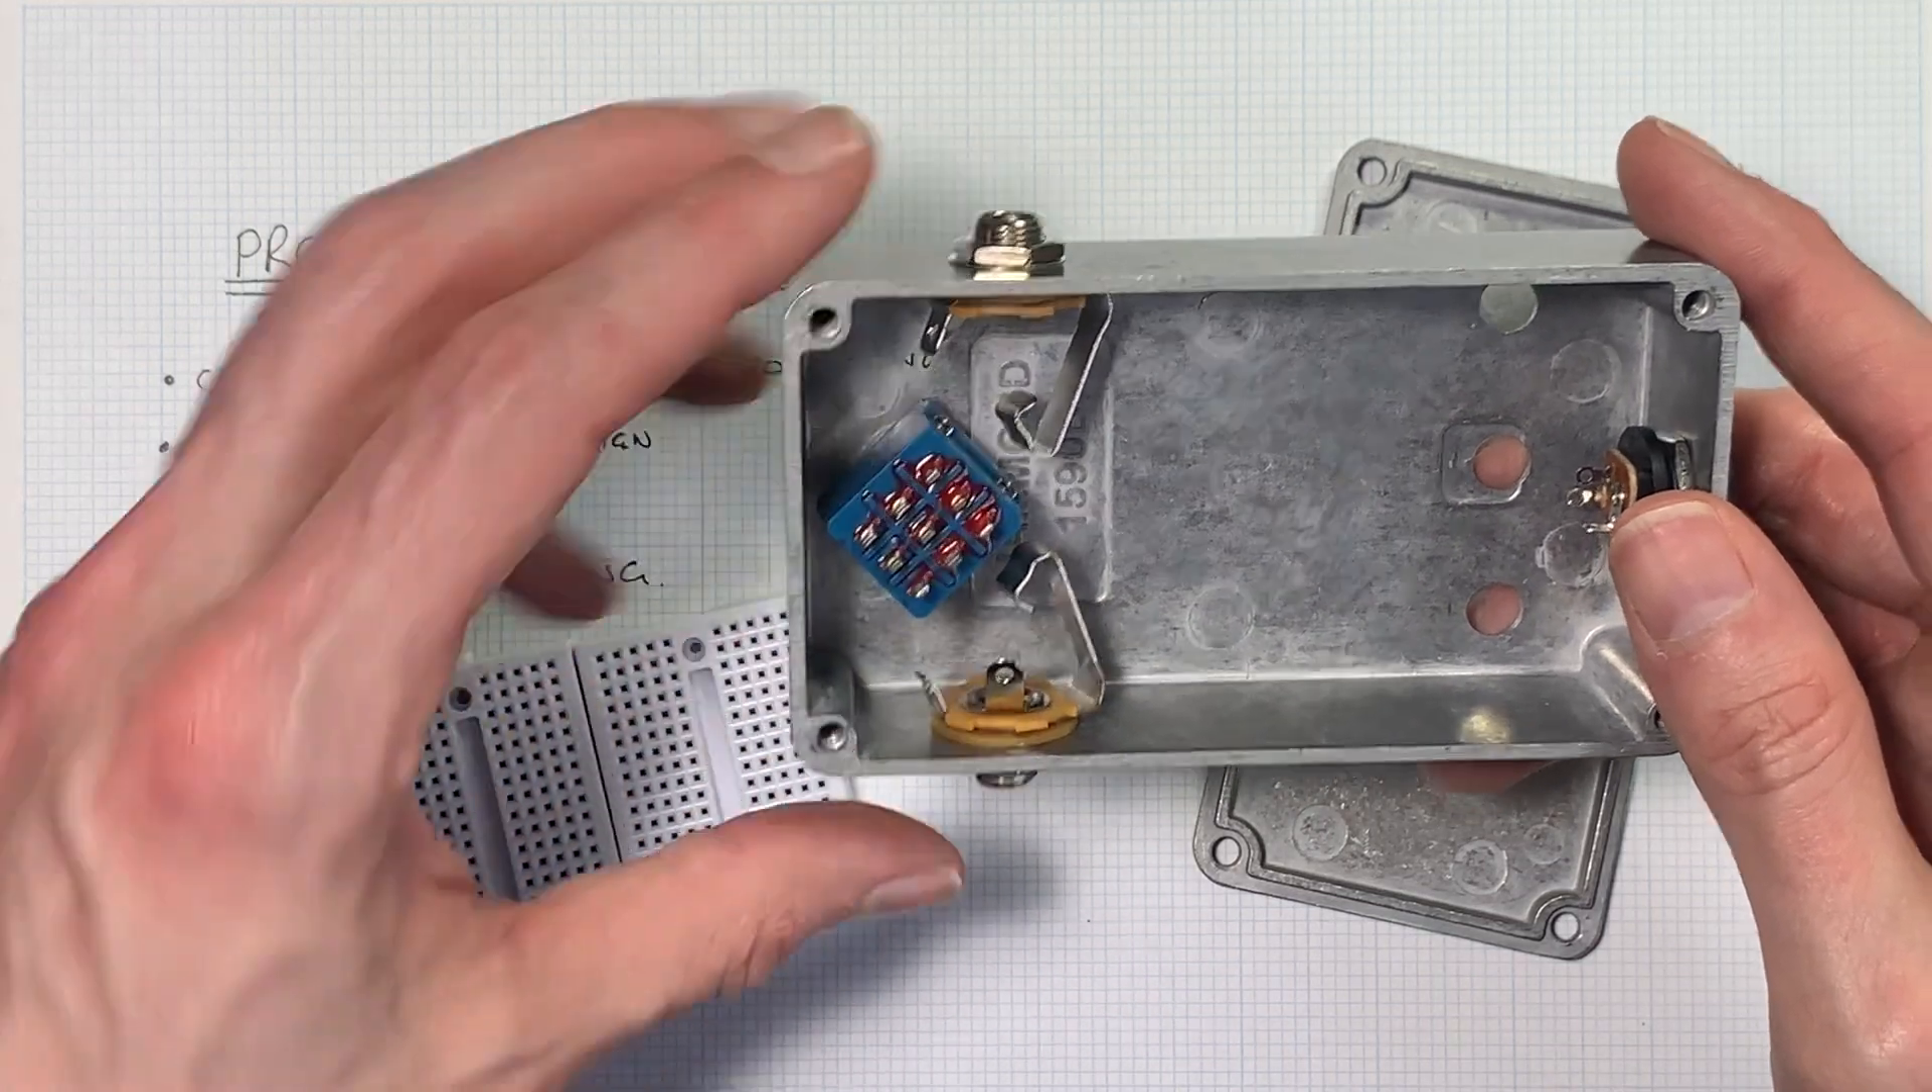Here's my pedal project box which didn't quite make it to a full pedal because if you look very closely you'll see that I've wired the jacks far too close to the switch which means the switch has to be twisted like this.